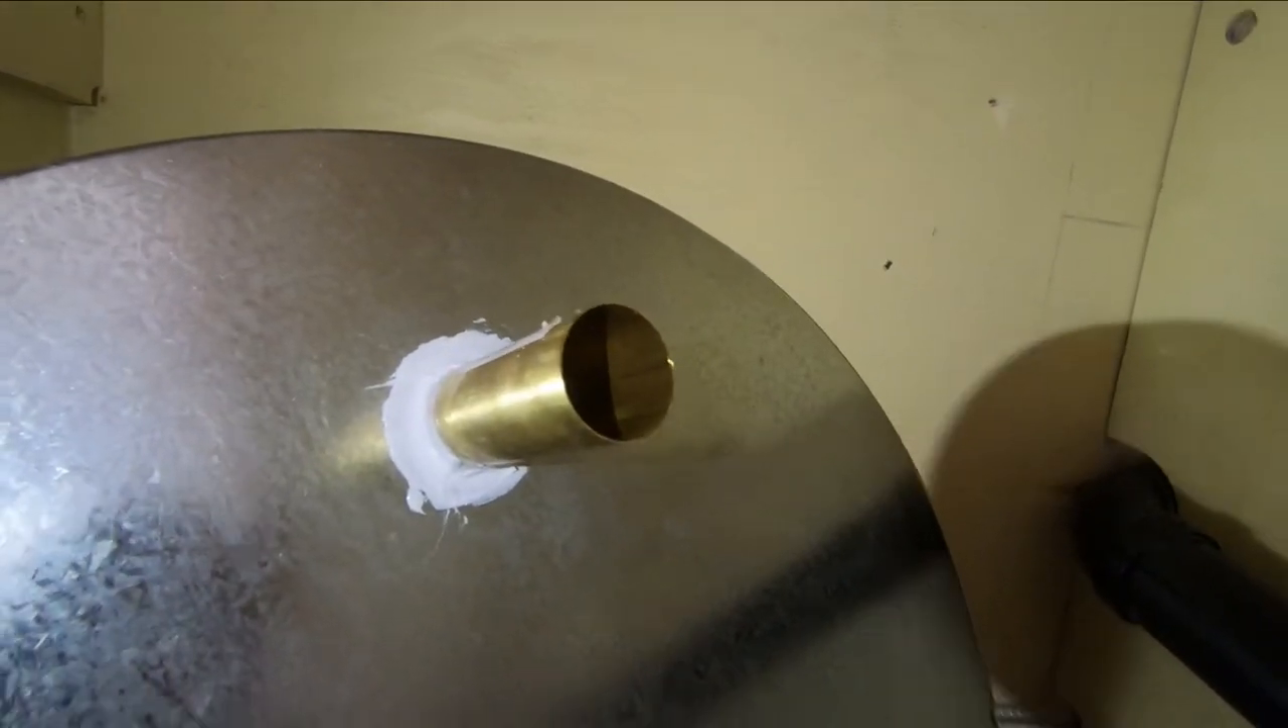You see it there and there's the tailpiece glued into the pan.